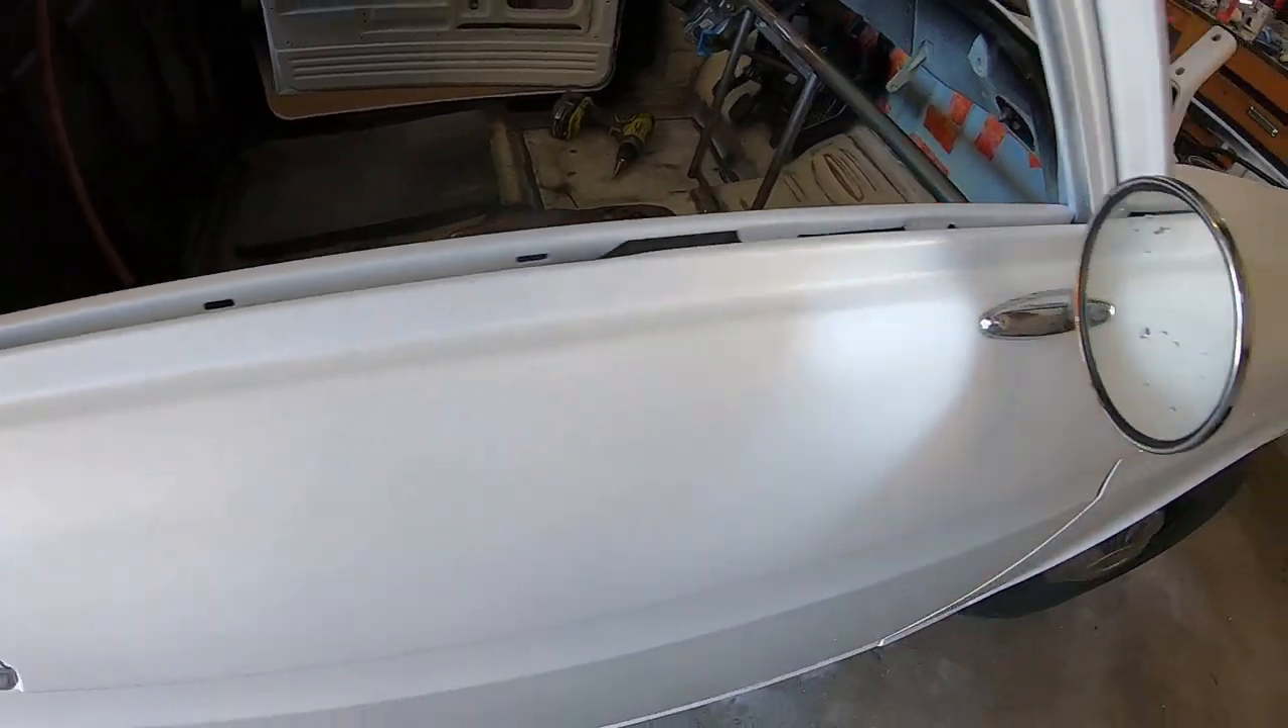So i just put the mirror back on.